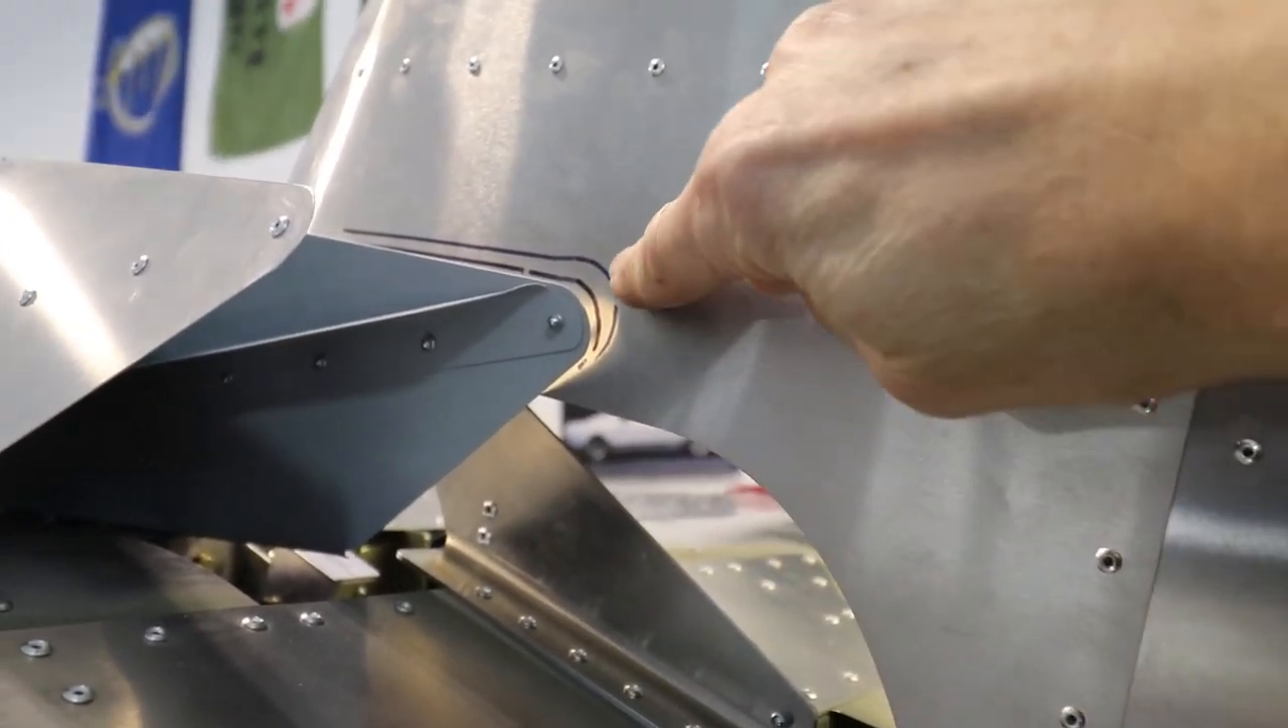But as you can see, there's quite a bit of the rudder that has to be cut out. And I've kind of marked on here where this interferes with the rudder.